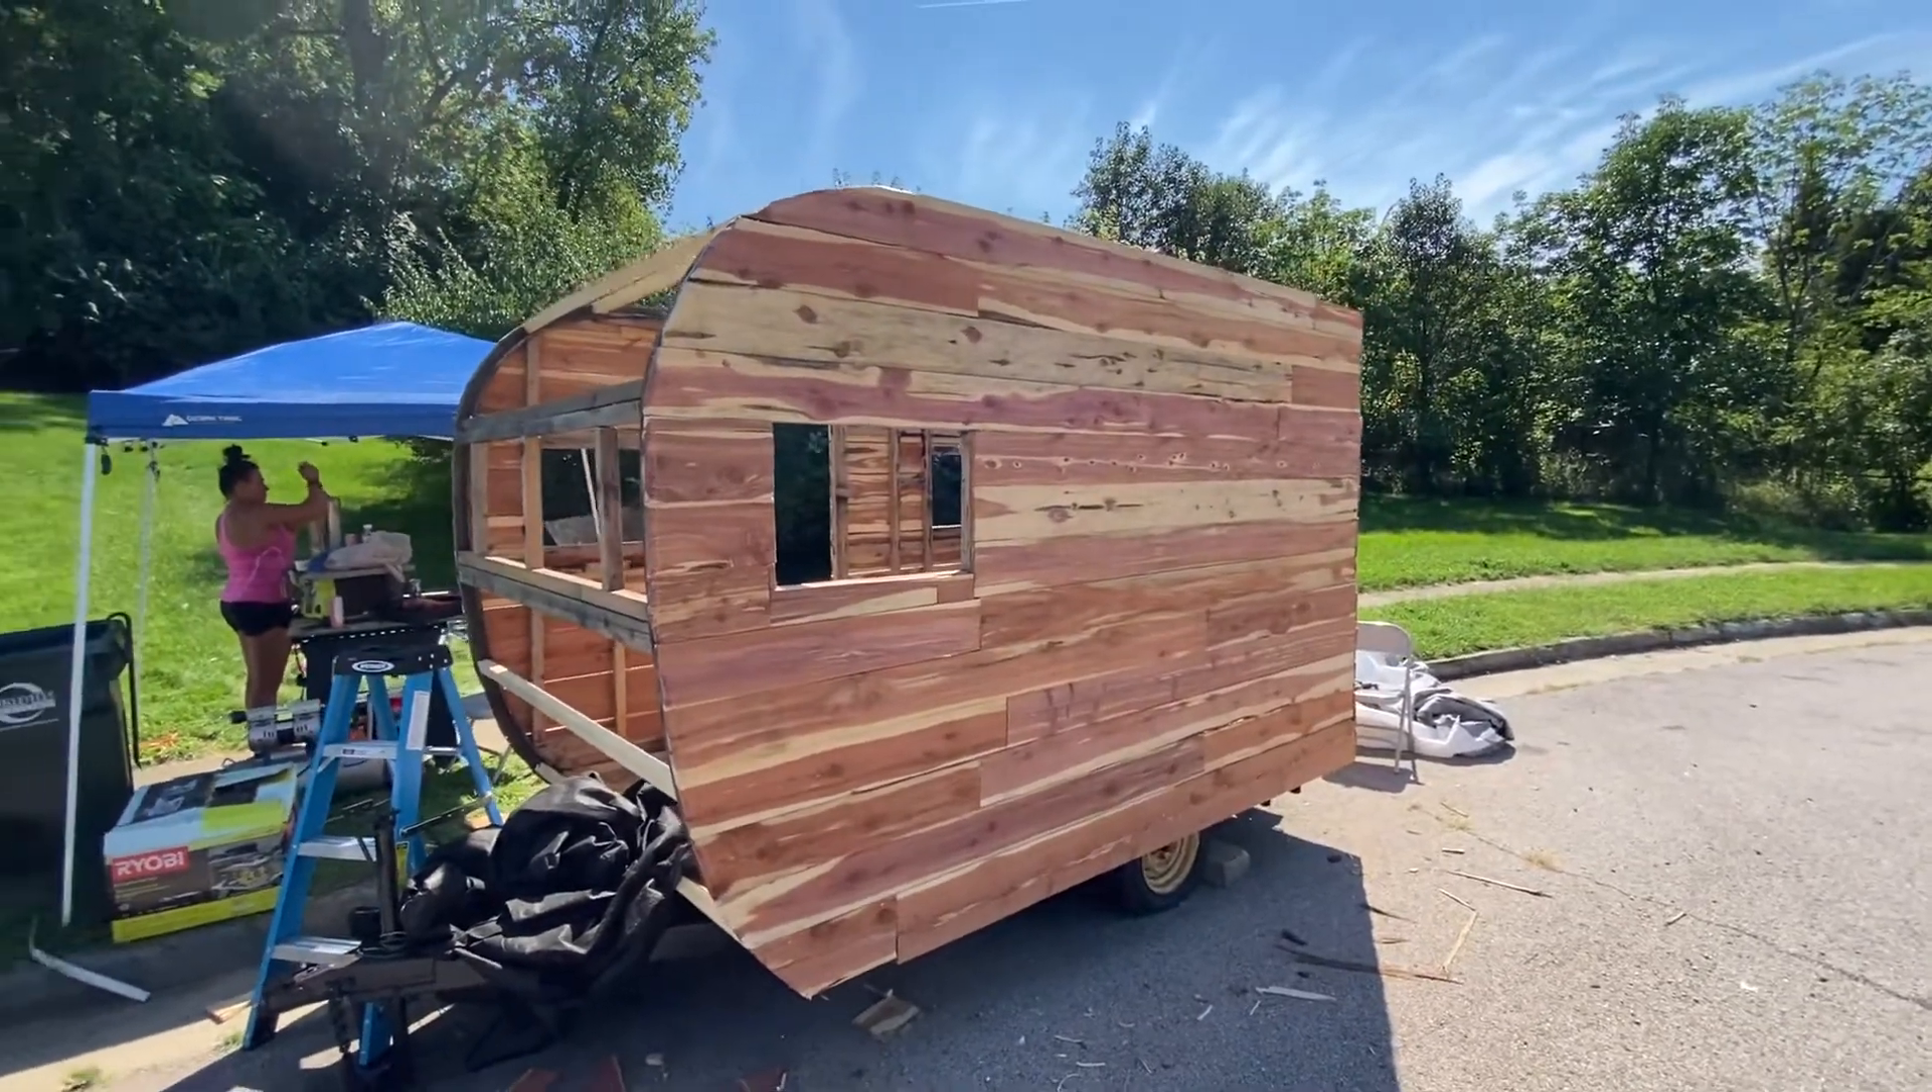About three and a half hours later we finally got the backside done.